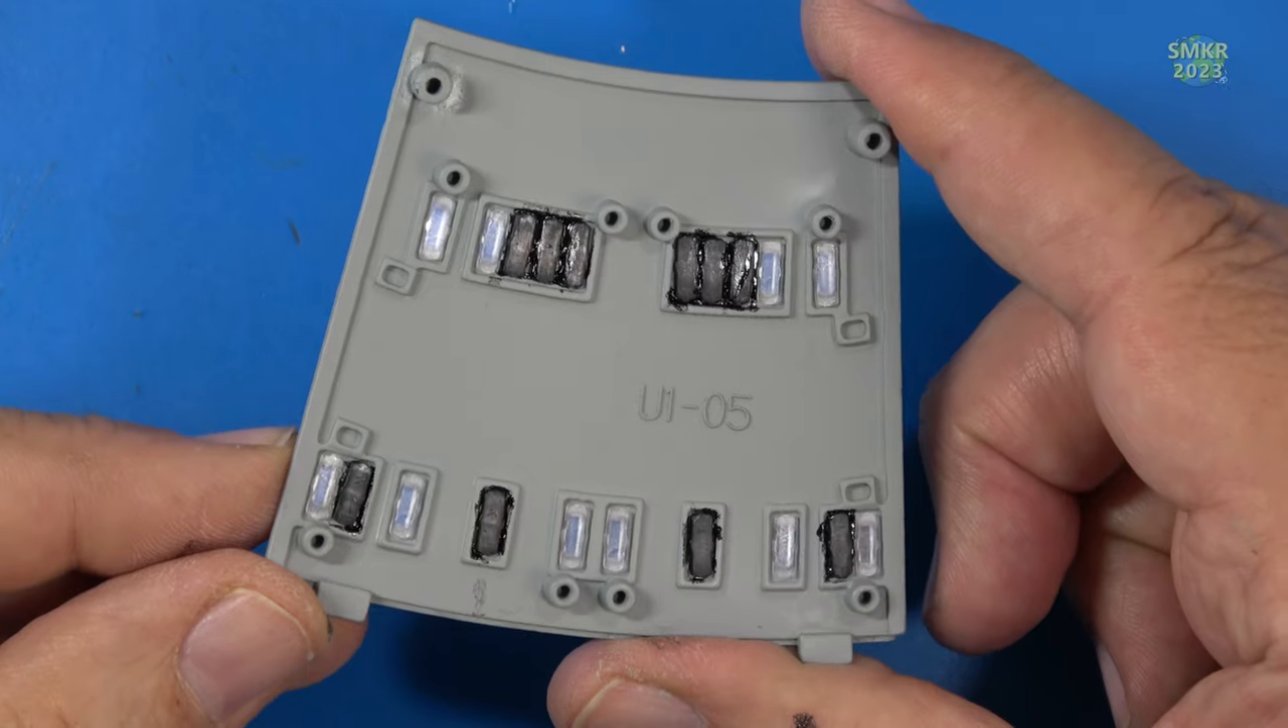And there's all the windows in place.